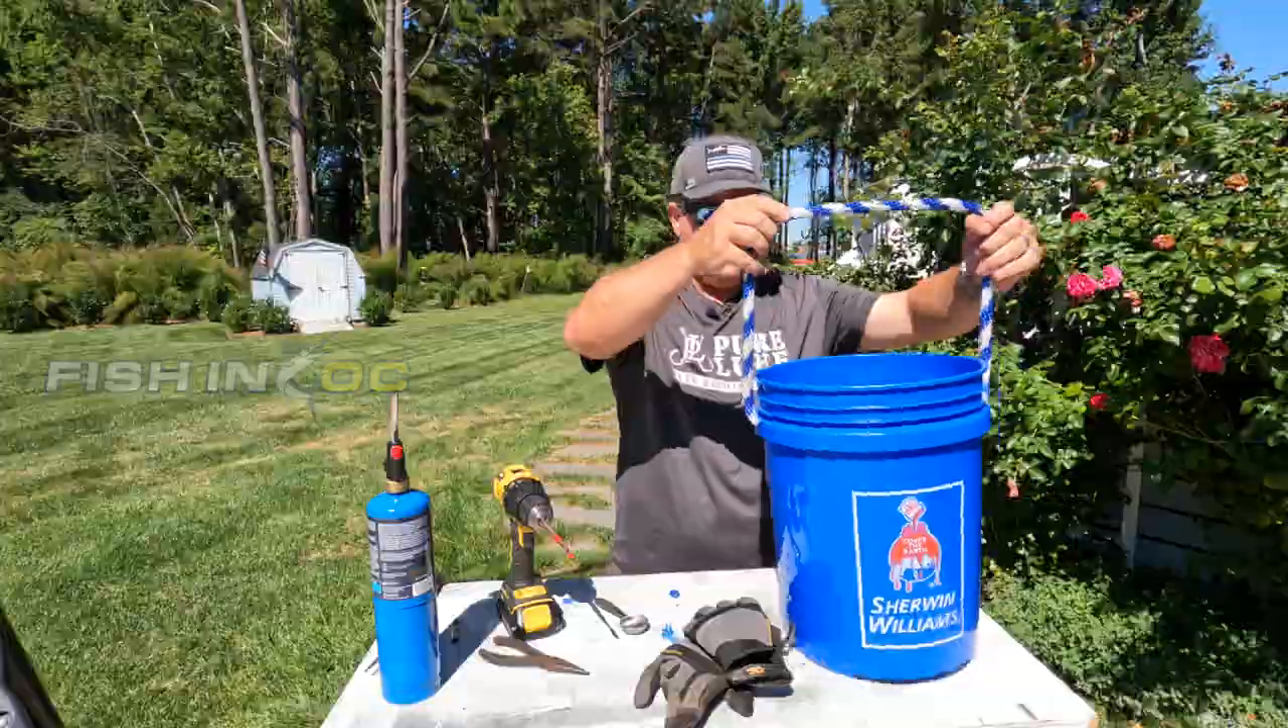We've taken our regular old Sherwin -Williams five -gallon bucket and turned it into a nice rope -handled bucket.